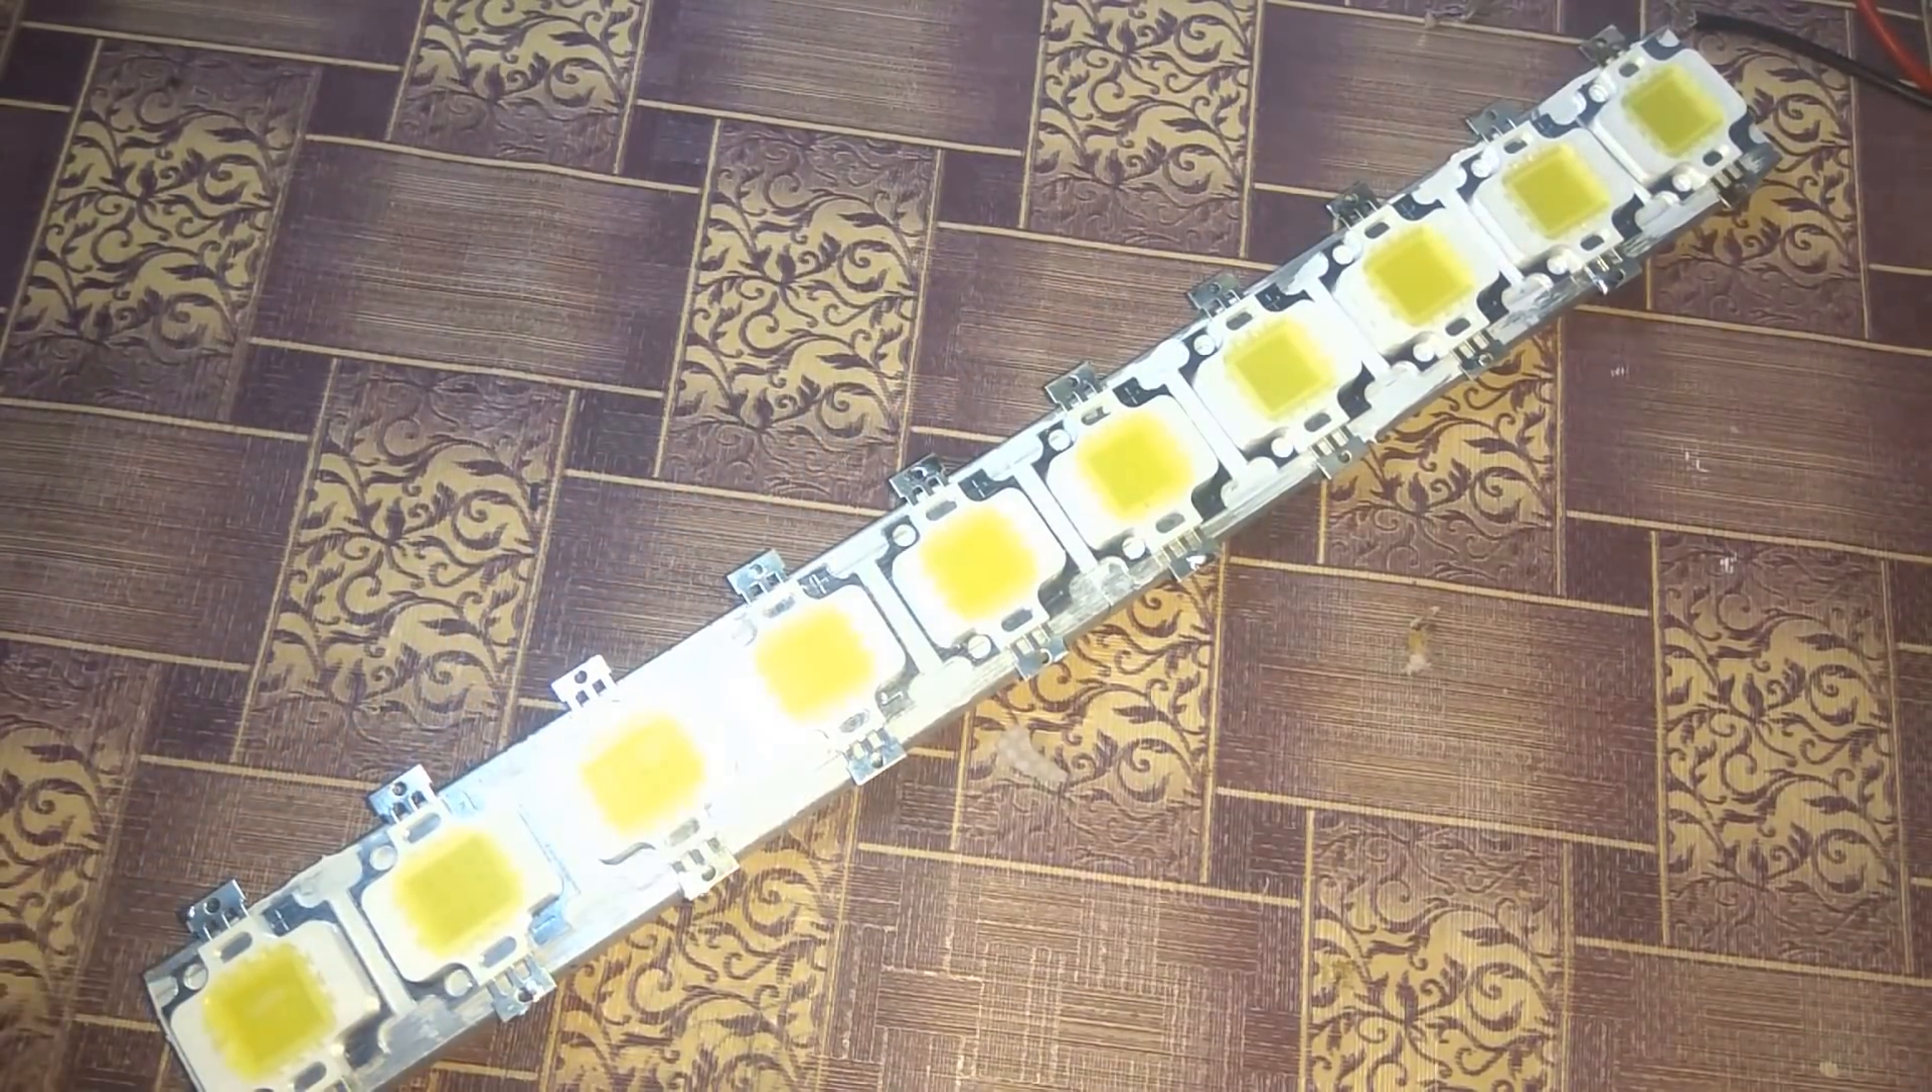The LED to the heat sink mounting is completed.